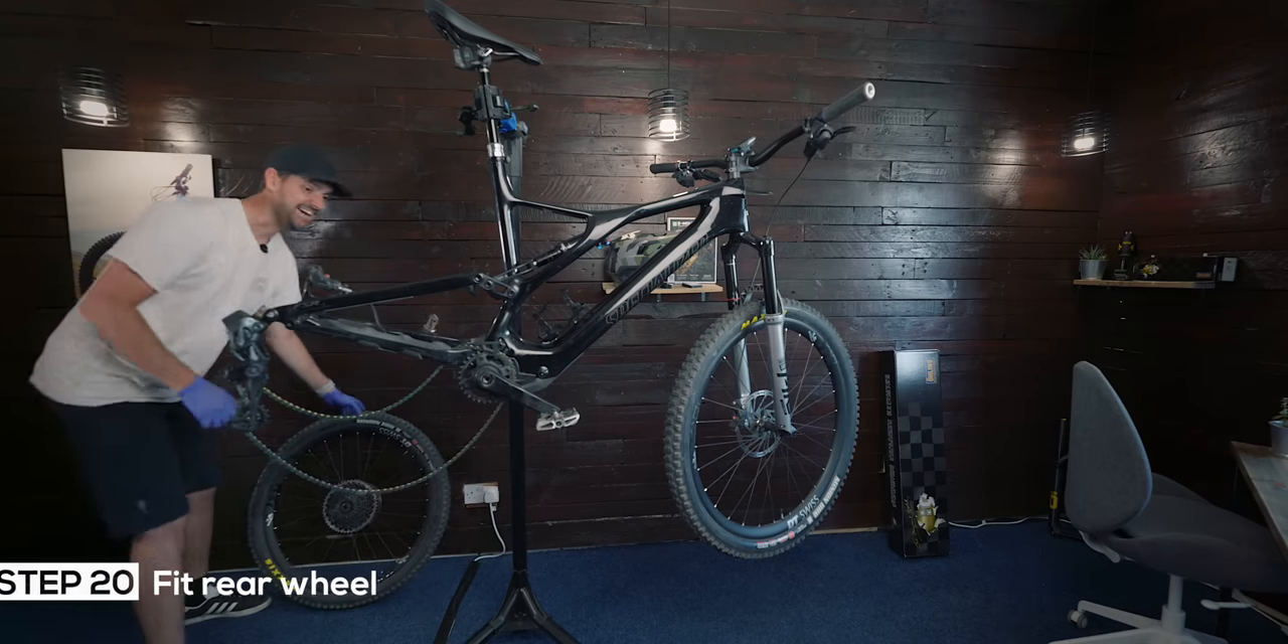Last thing we've got to do is just pop the rear wheel on.